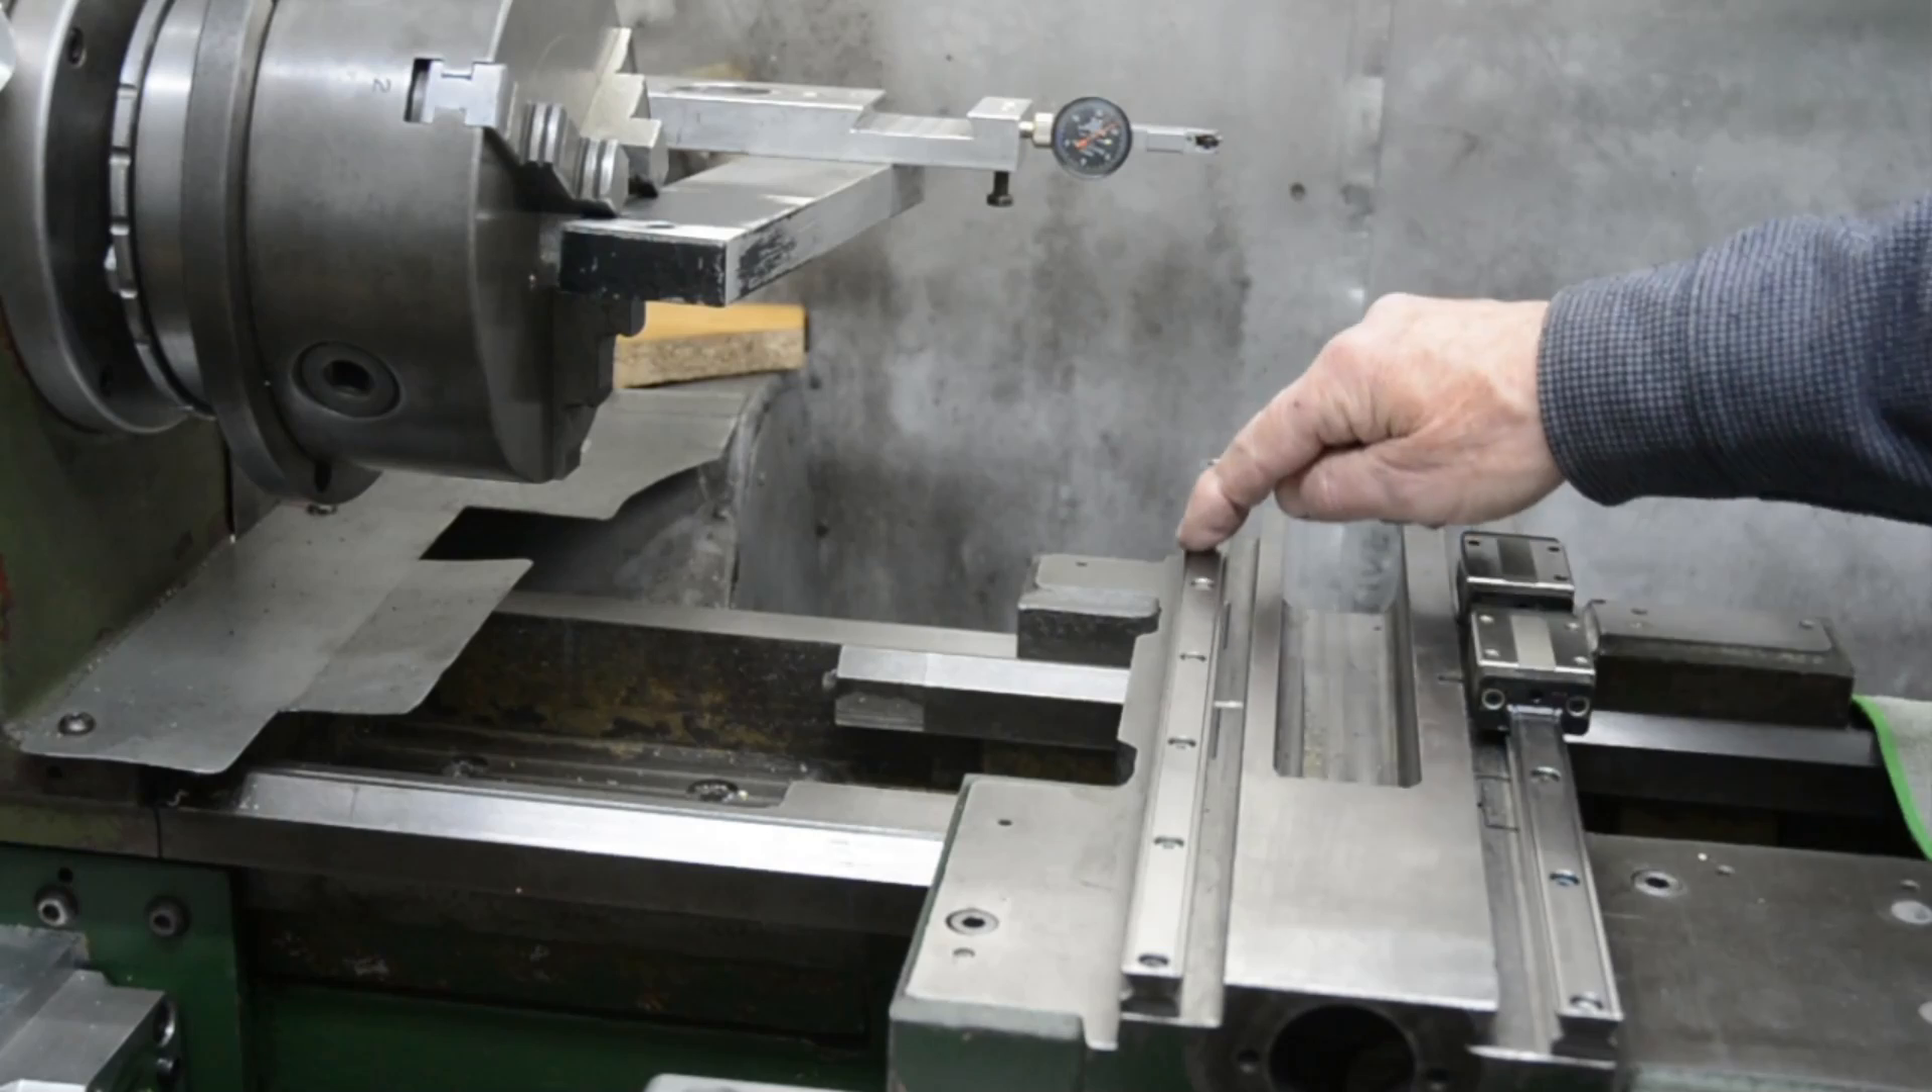Well the top of the saddle is back on the lathe with the linear rails bolted on.